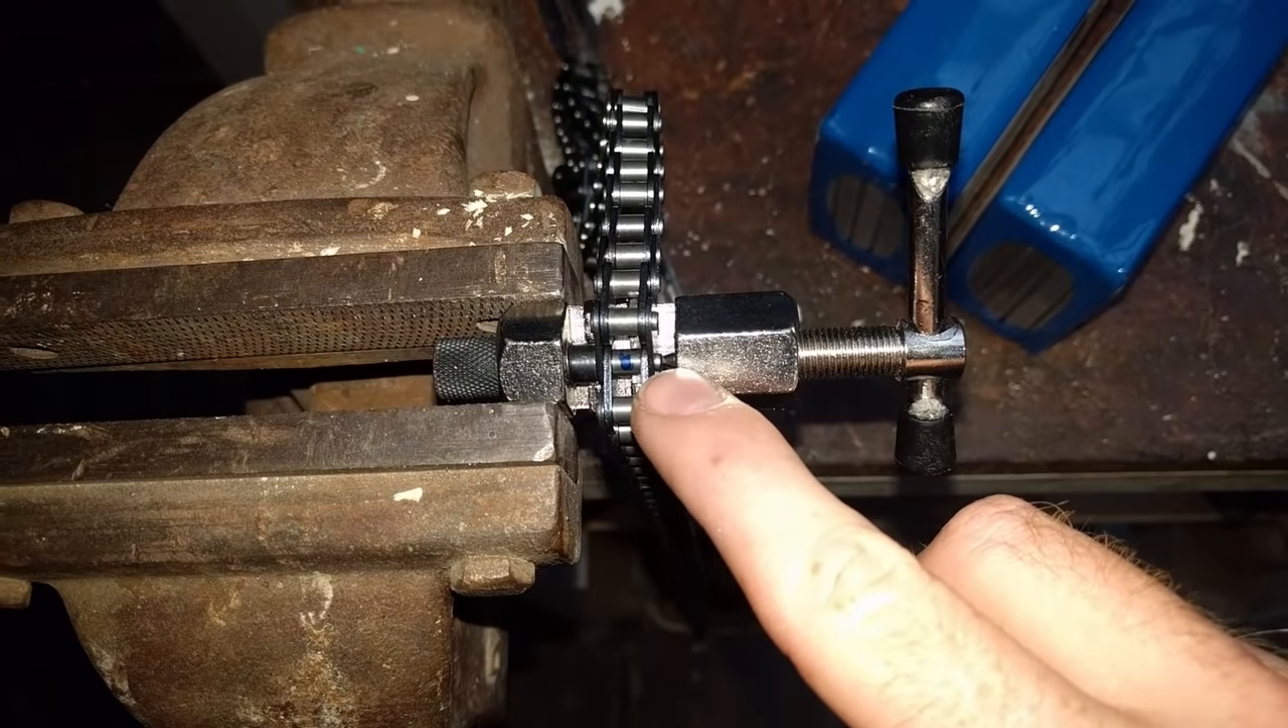Now we've got the chain in place in the tool.